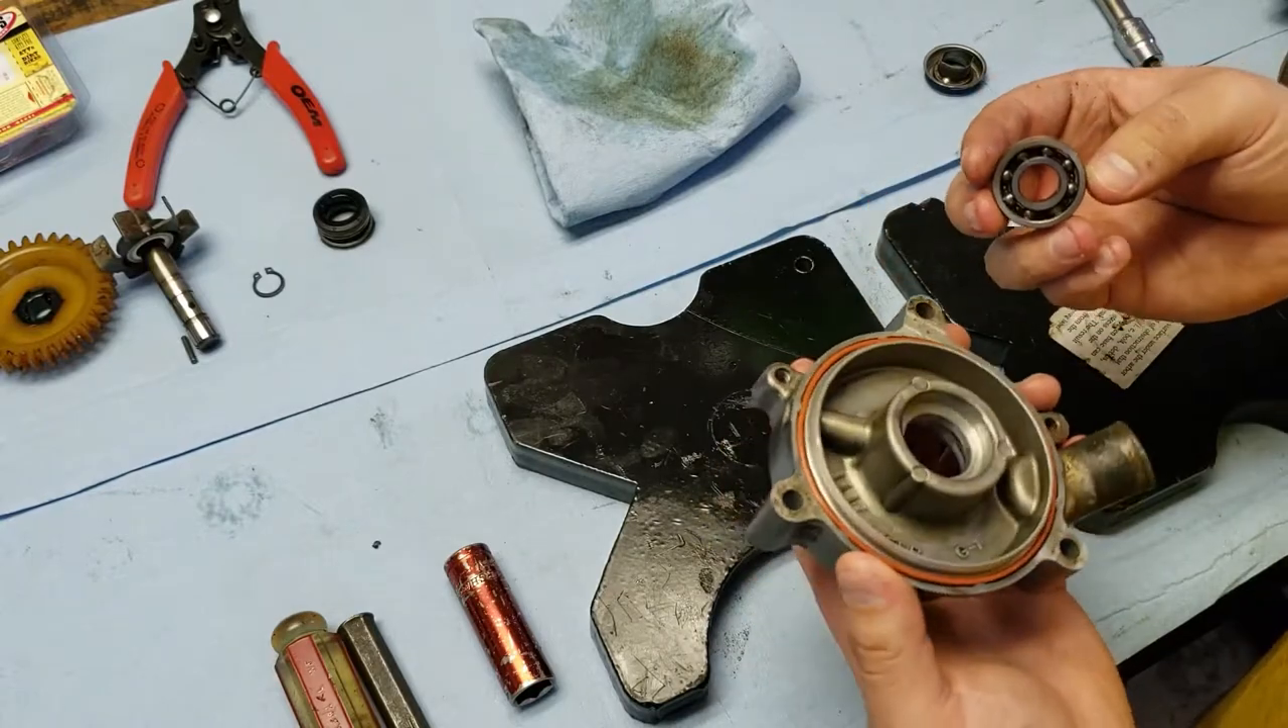And just like that the bearing is out.